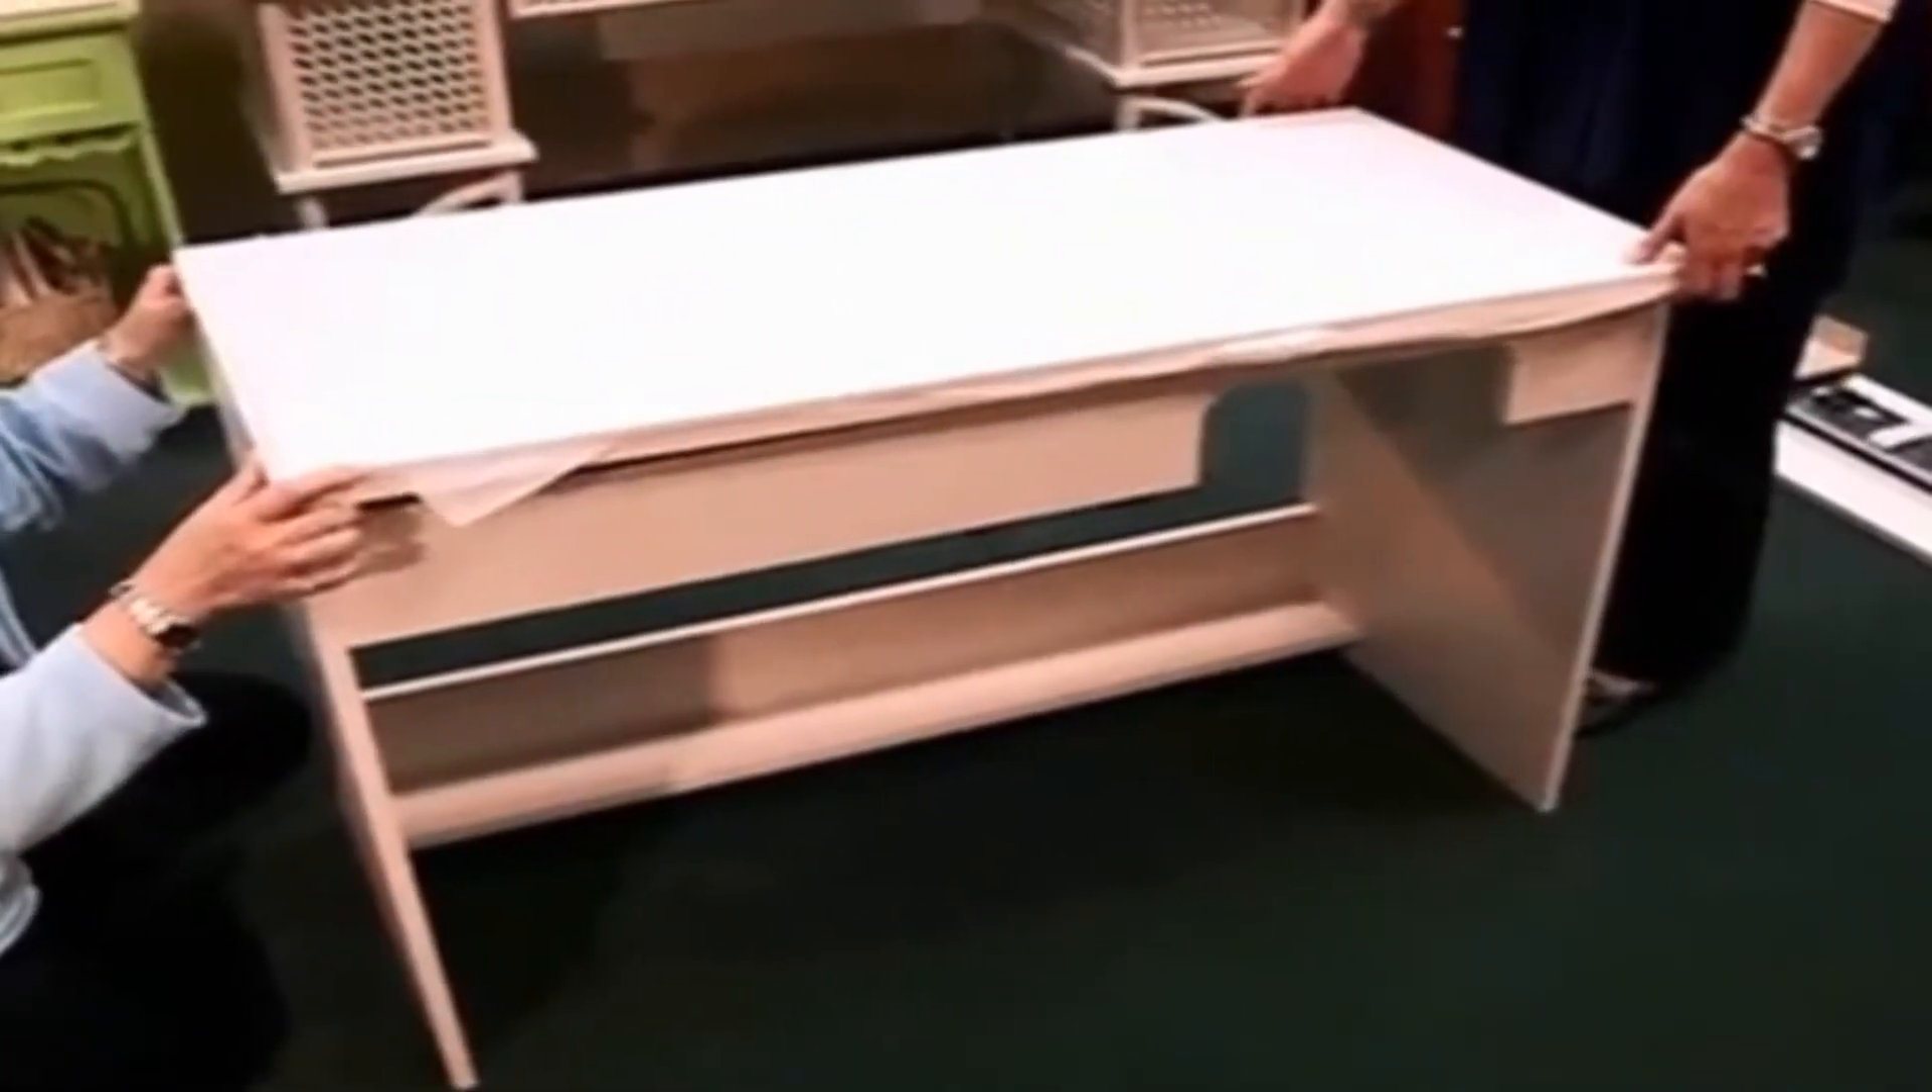Two of us carefully turned the cabinet right side up and we are now installing the top onto the base we have built.